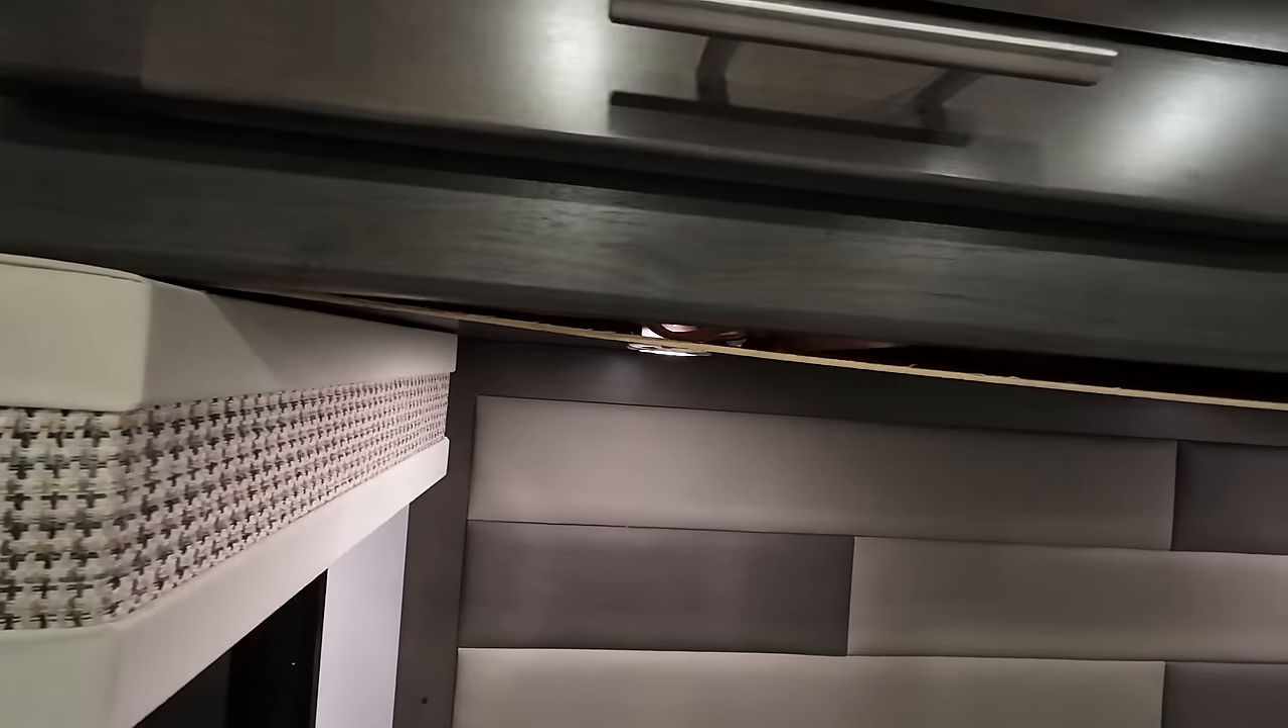John, thin paneling that they use over the bedroom bed is buckling and coming down from the ceiling. It's not flush.